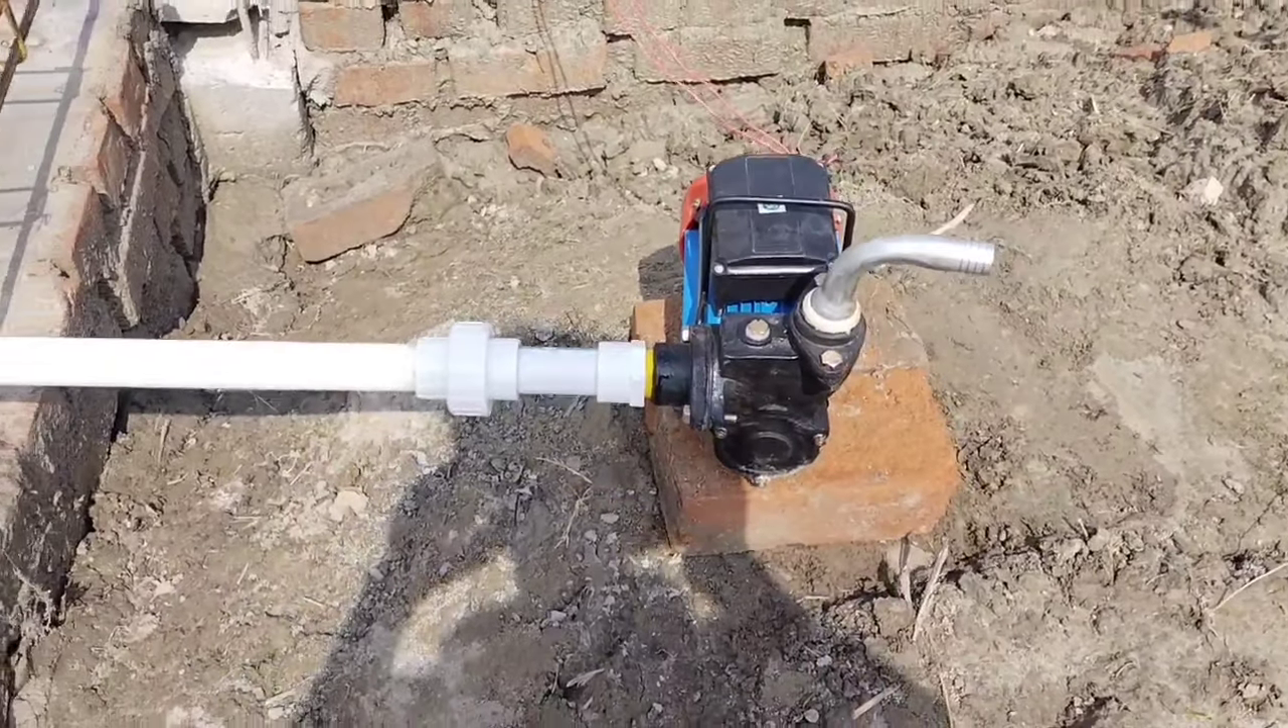मोटर हमने फीट कर दिये हैं और रेड़ी मोटर हमारा फीट हो चुका है।